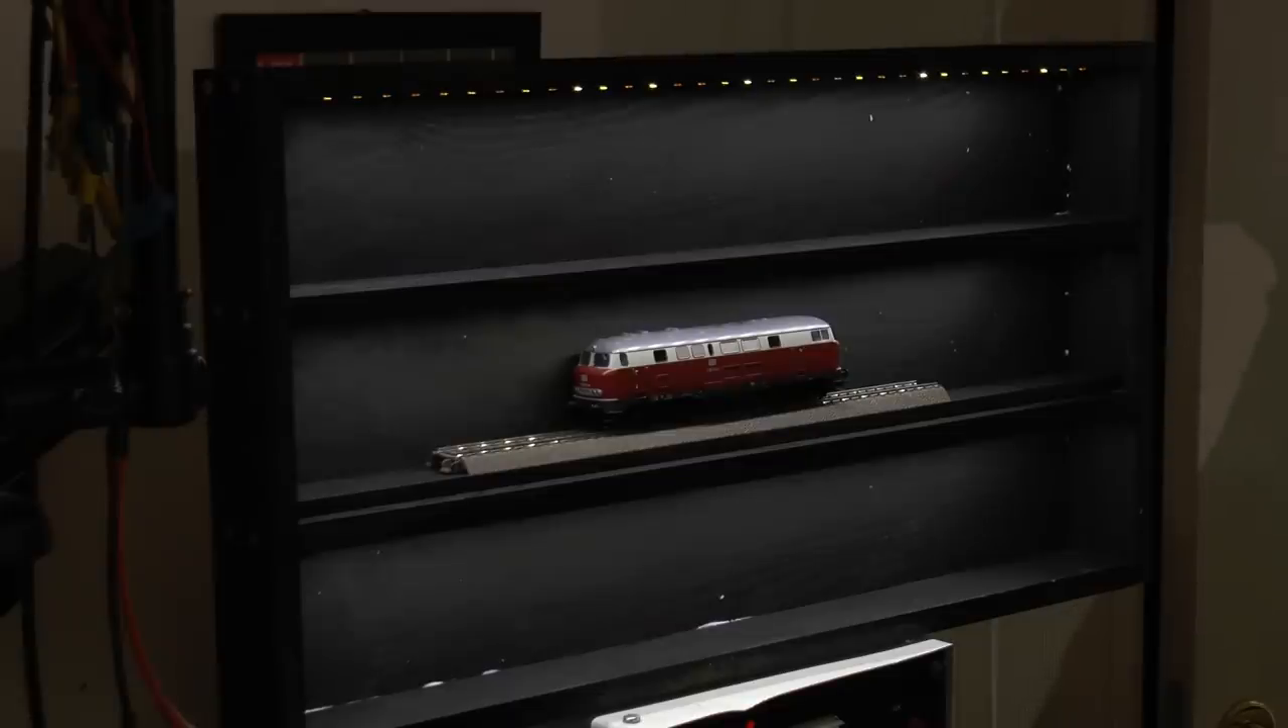Here i put one of the Removable shelves in place with a piece of track and a locomotive.